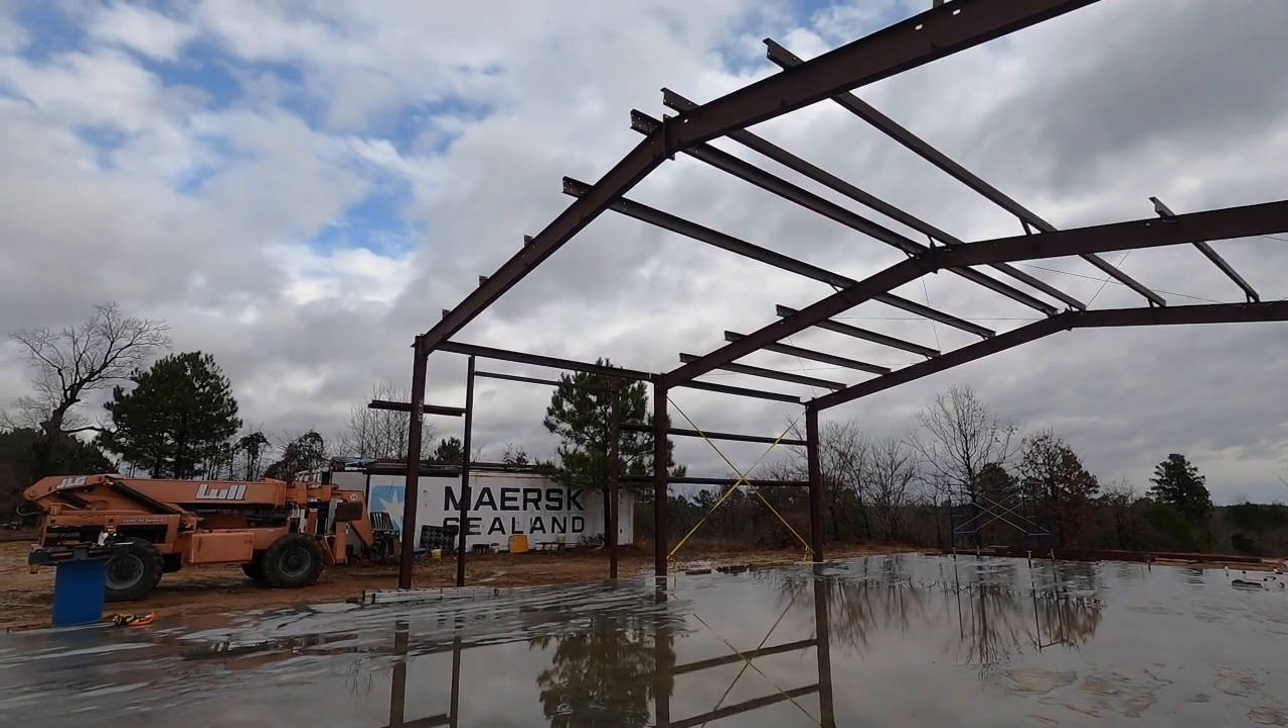Like I say it's day five and we've got to get the rest of these roof purlins up.